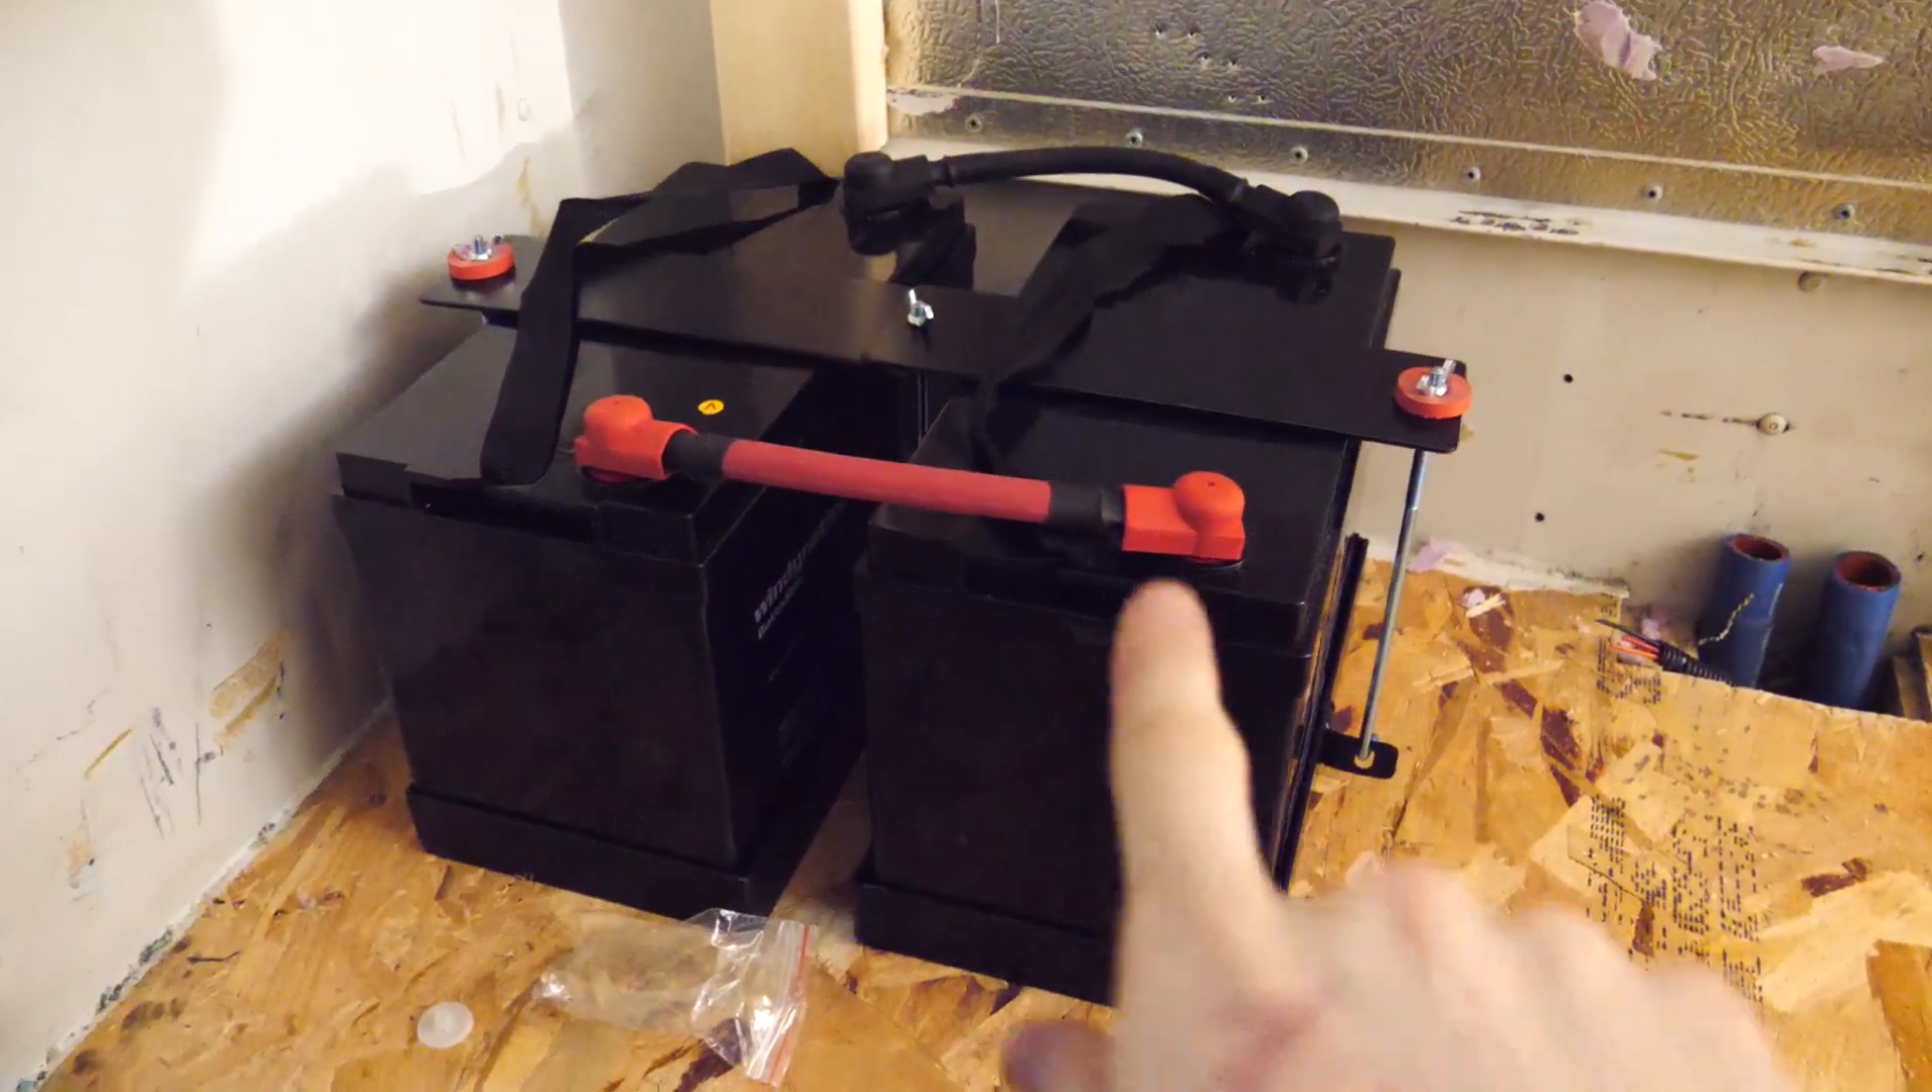So we now have our two batteries securely mounted bolted into the bus and wired in parallel.